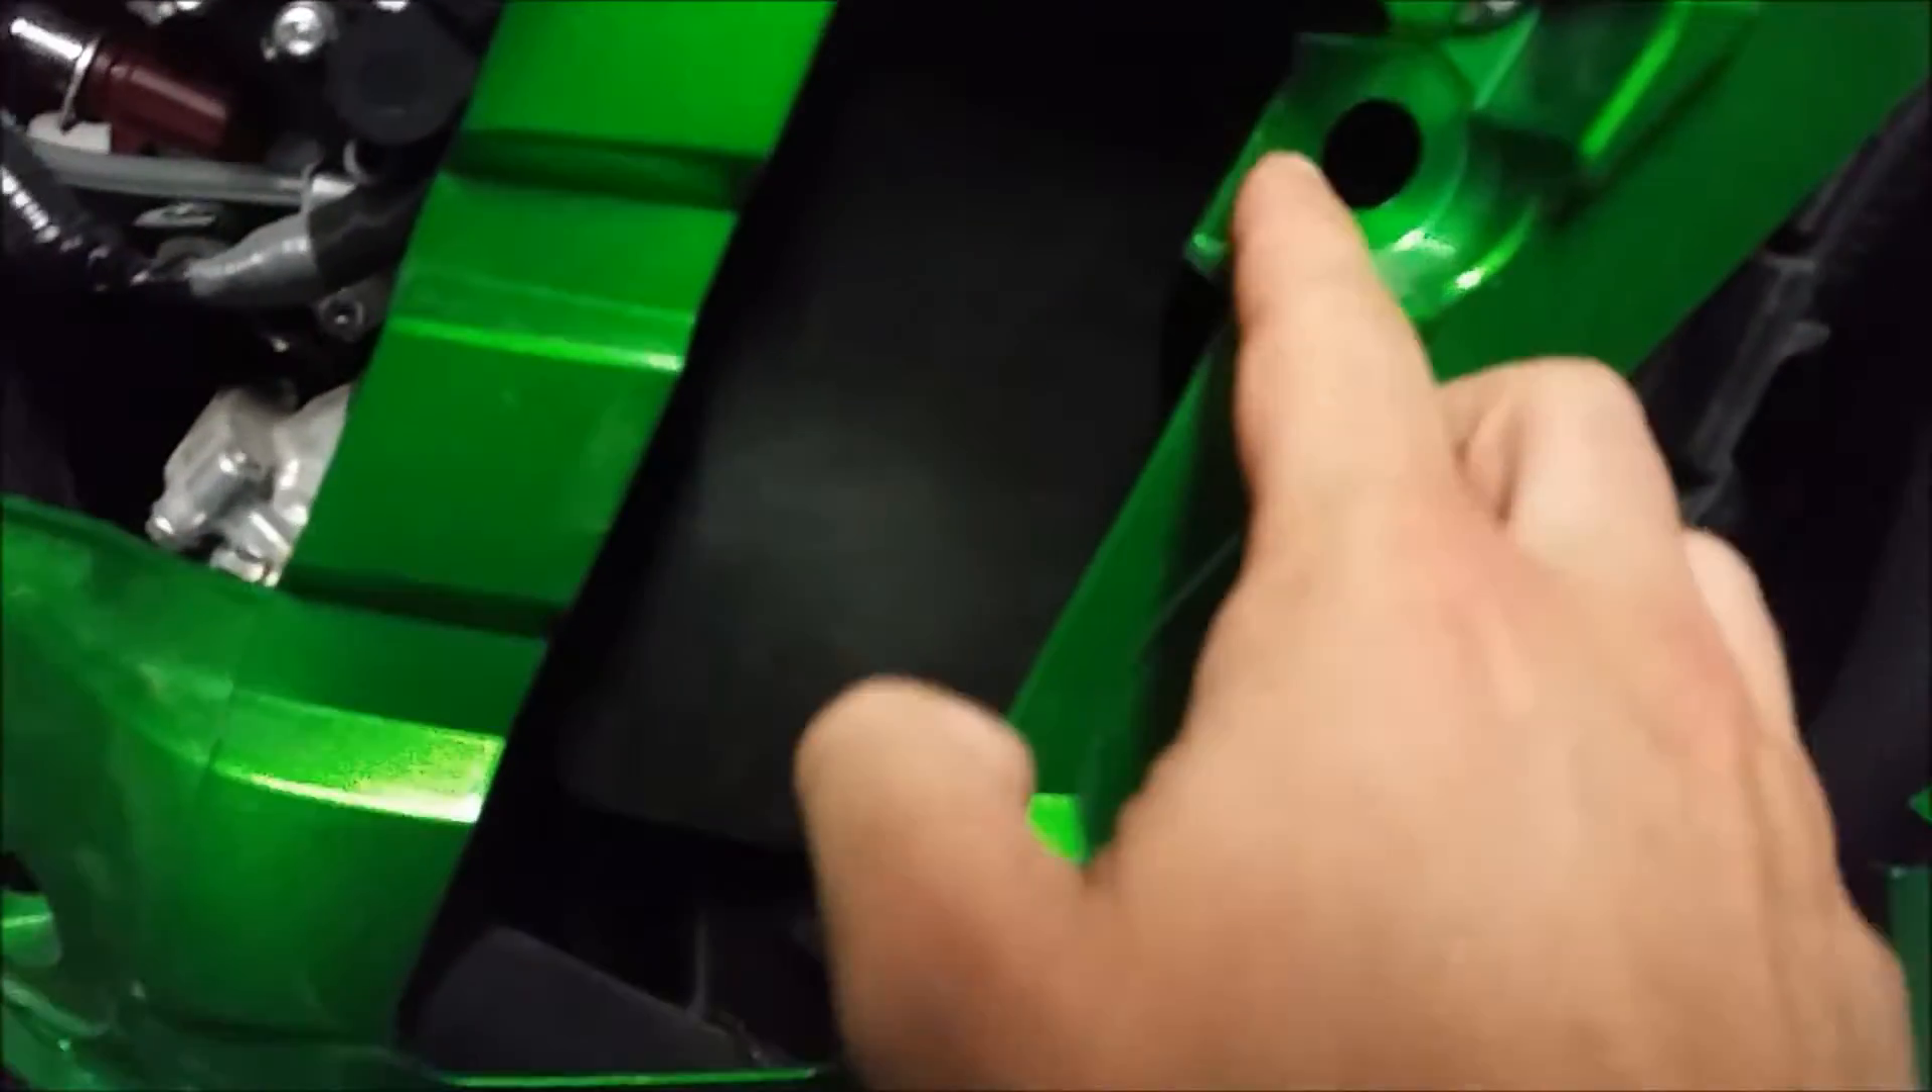And lo and behold, as I'm pulling off the side grill fairings here, I noticed that the grommet that is supposed to go right in here is missing.